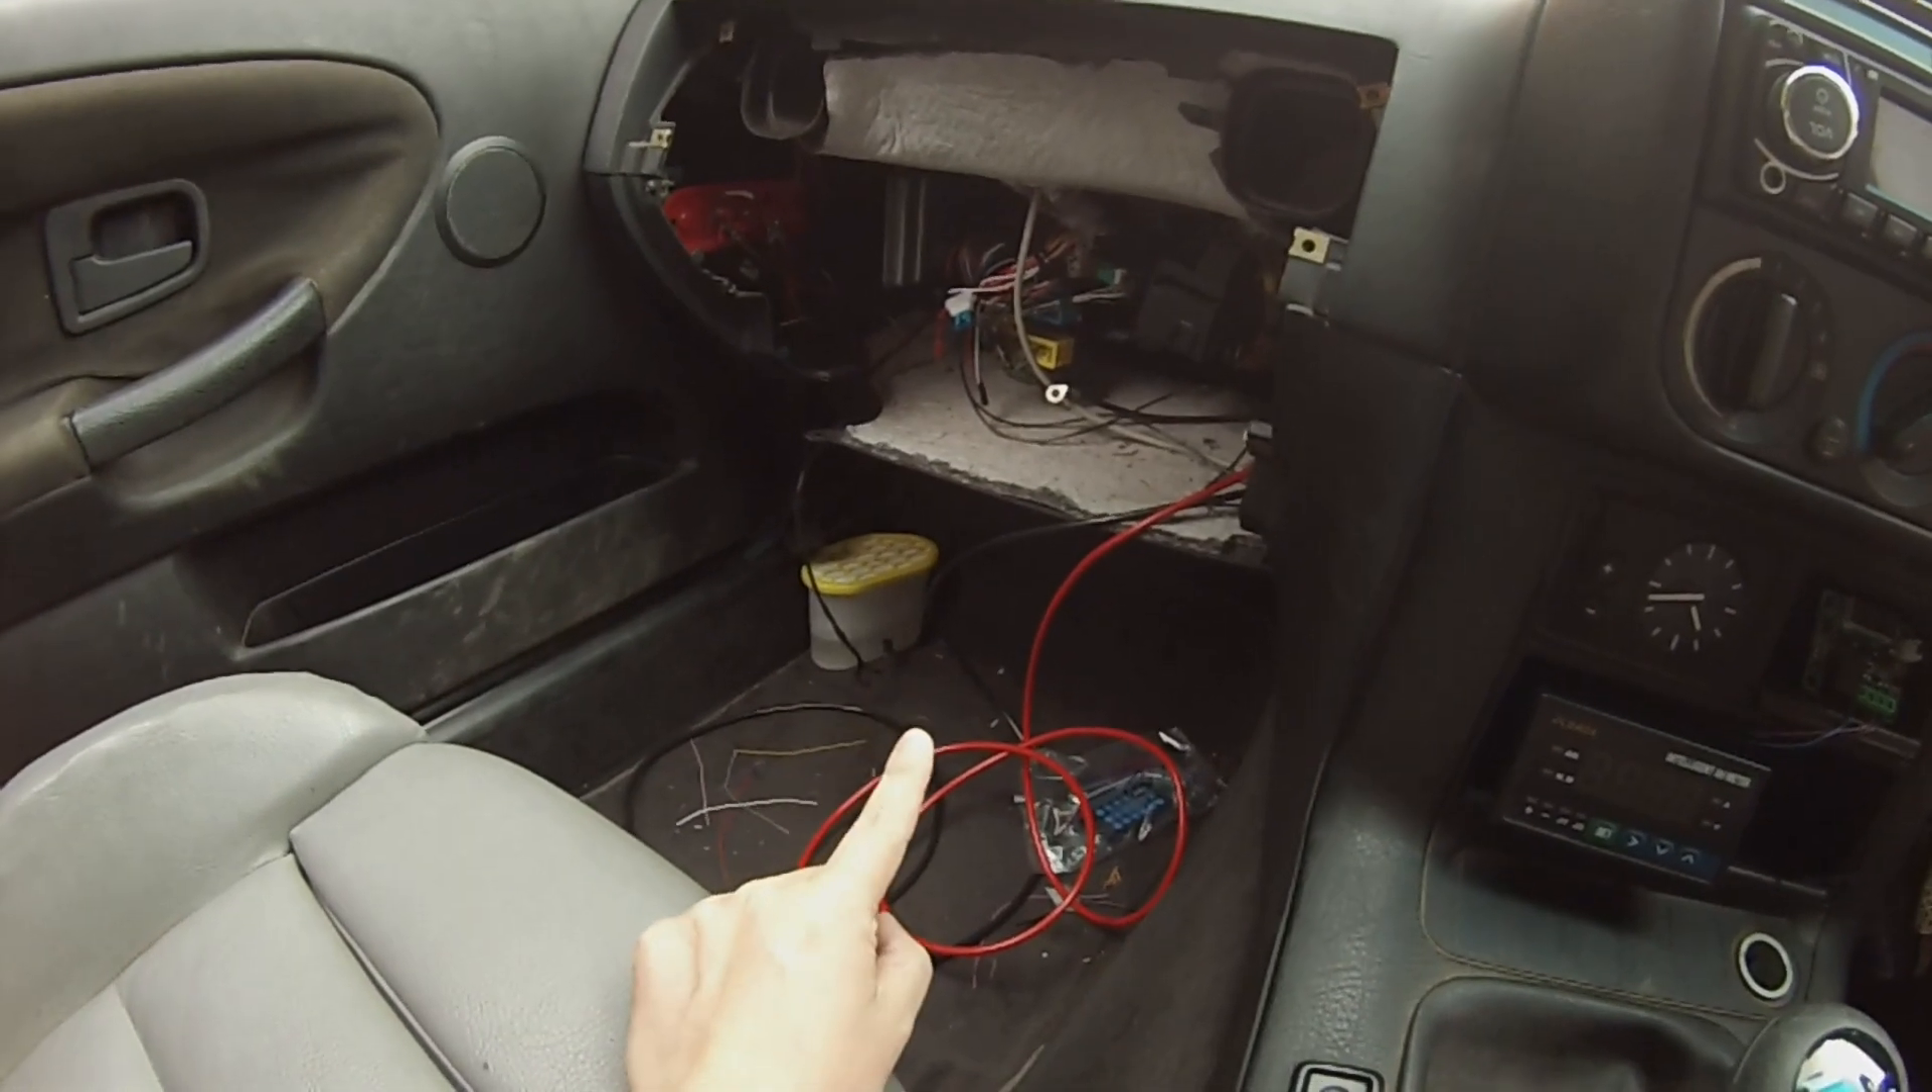Now, over here, you will see that we still have our glove compartment removed.